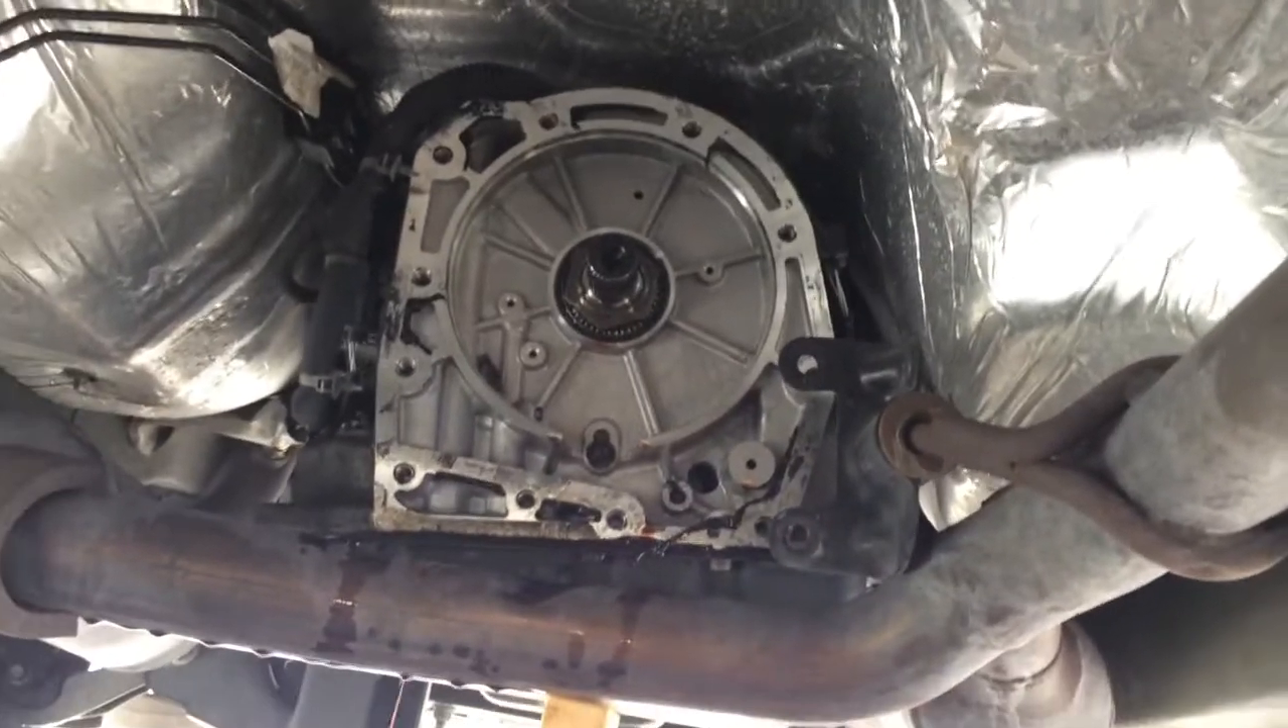Here is the transmission with the extension removed.